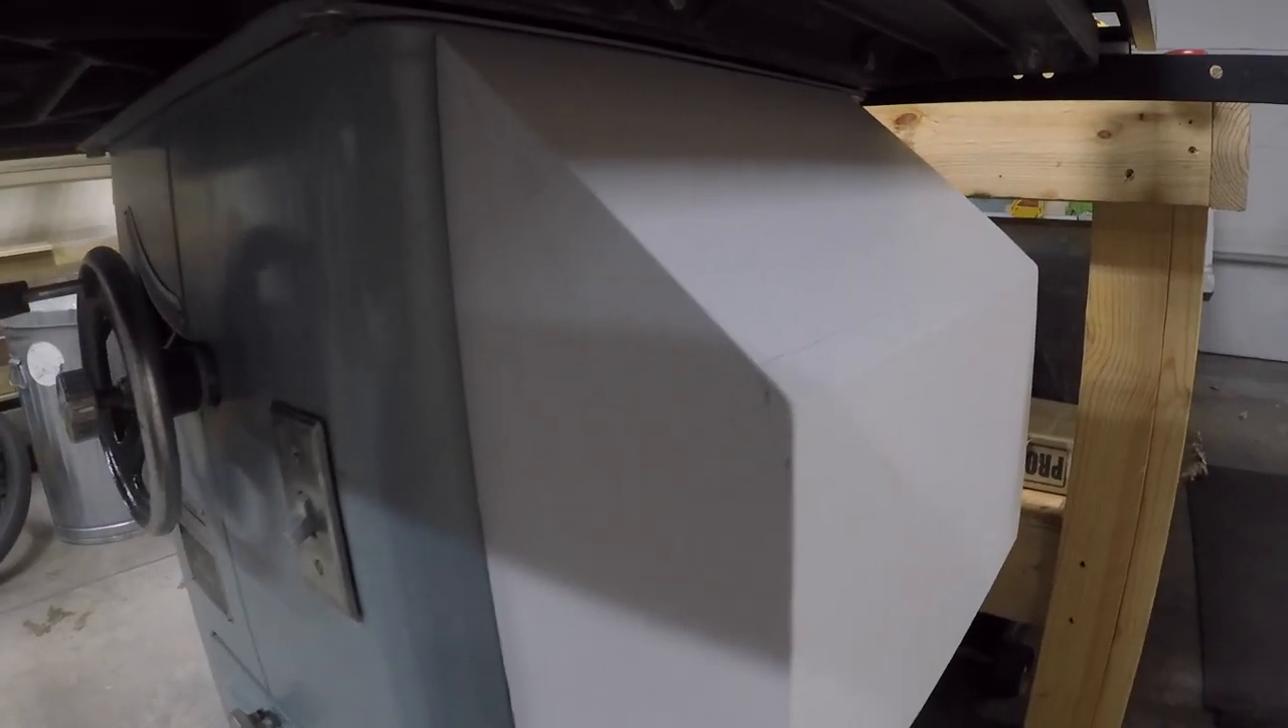The cover is installed has a coat of primer on it and some filler.